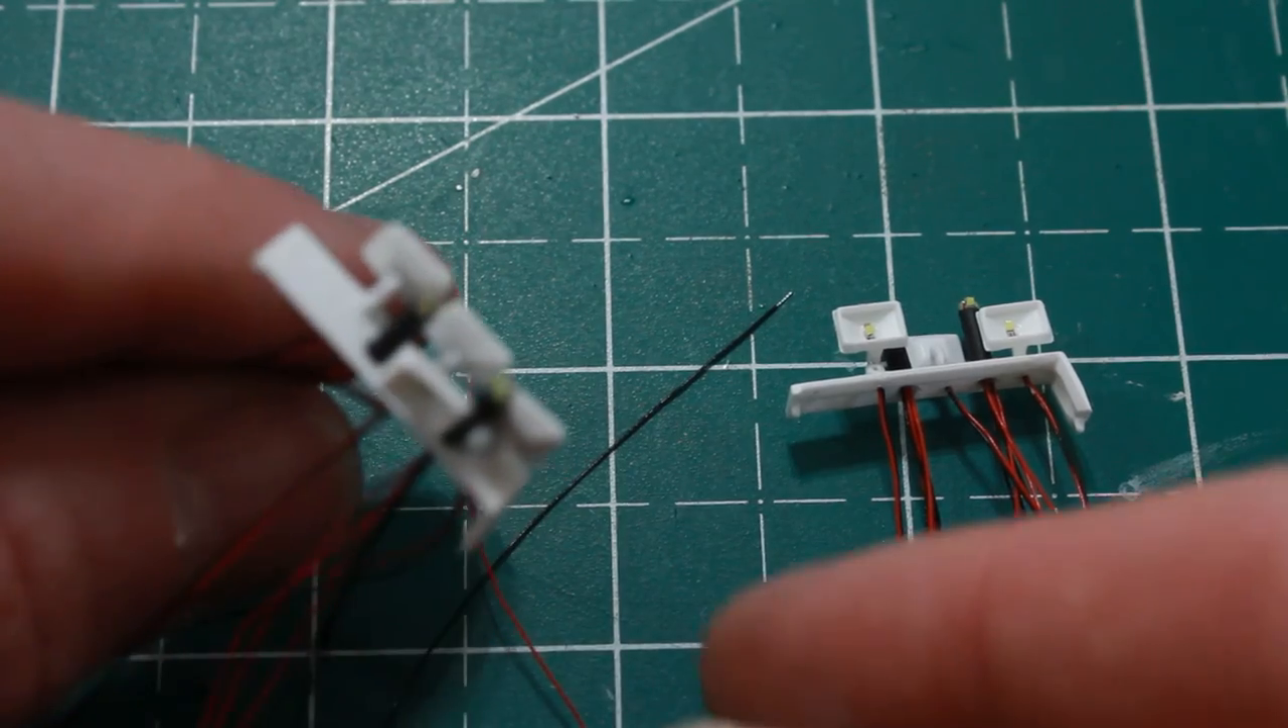I've attached all the panels and my little chaser bars into the light bars and of course I have all these wires hanging out the bottom.